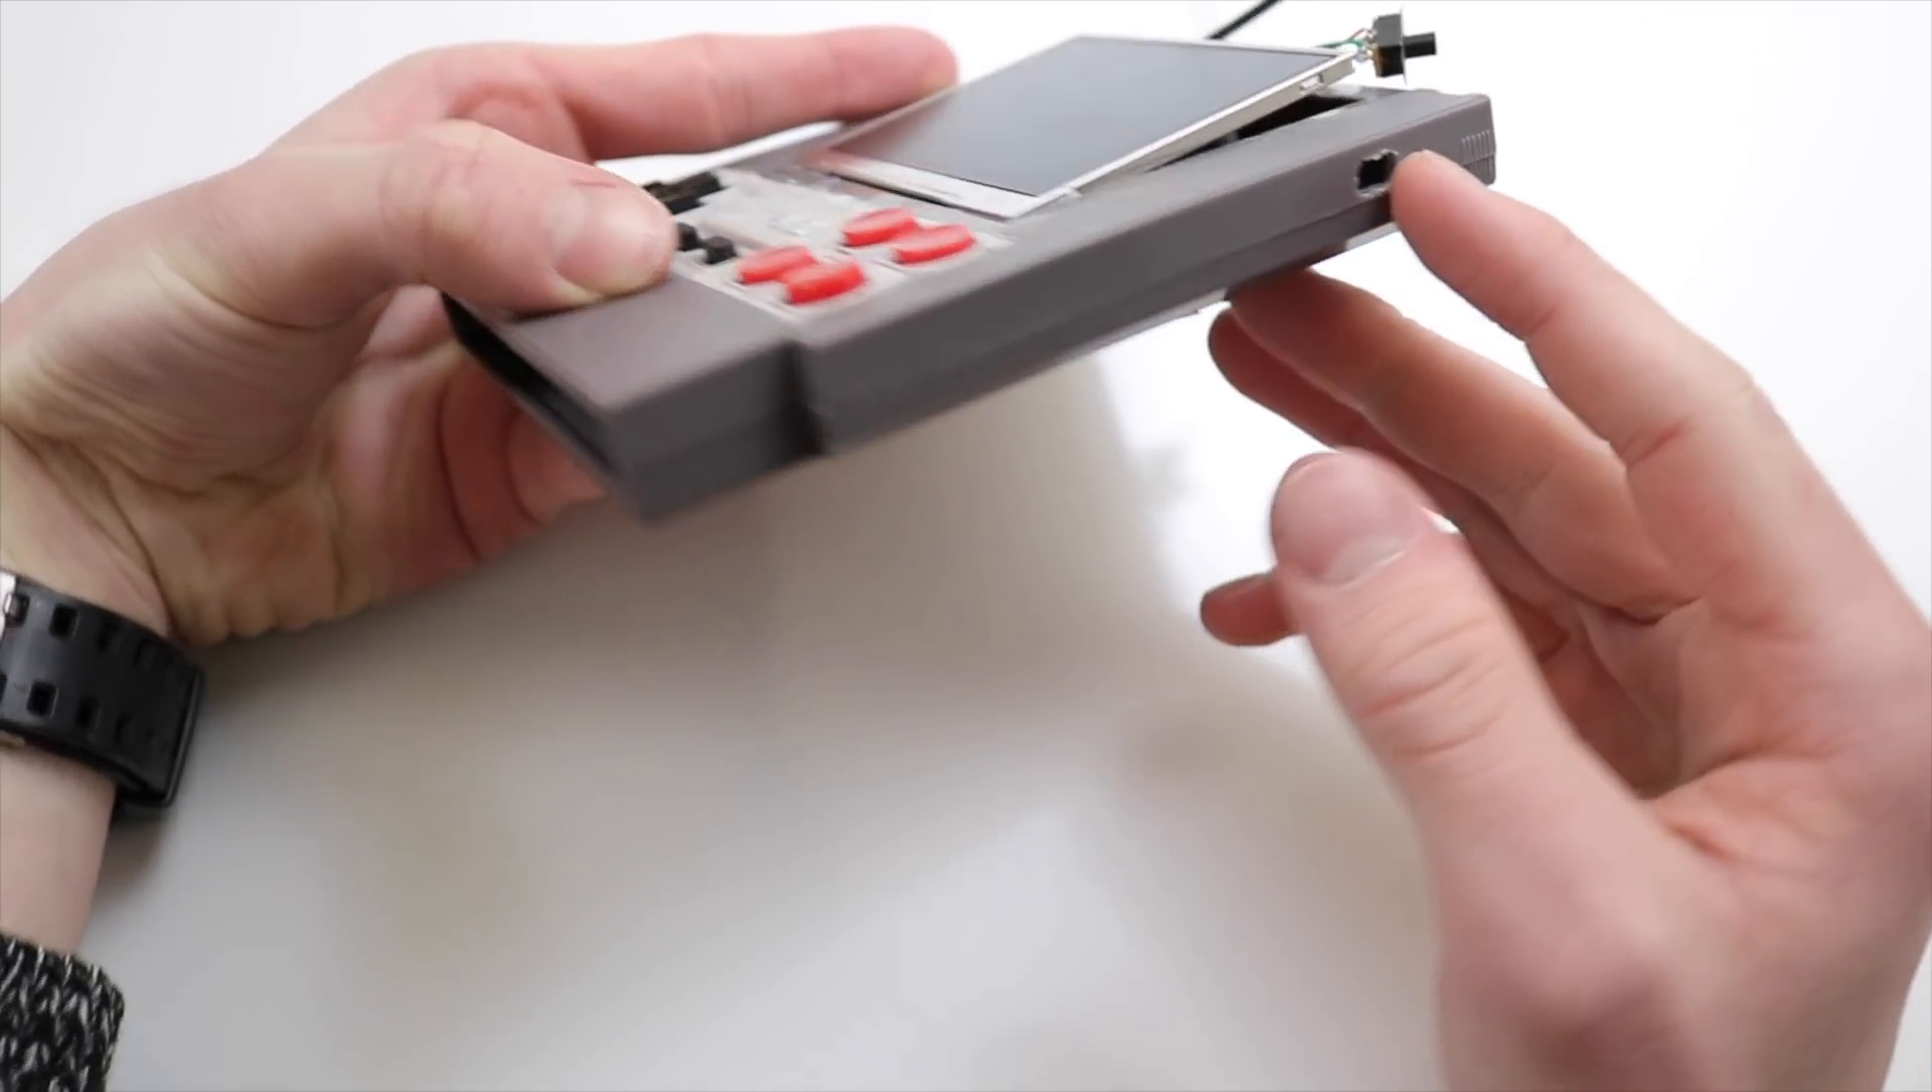The little switch is just poking out the top for now but it will just be integrated into there.